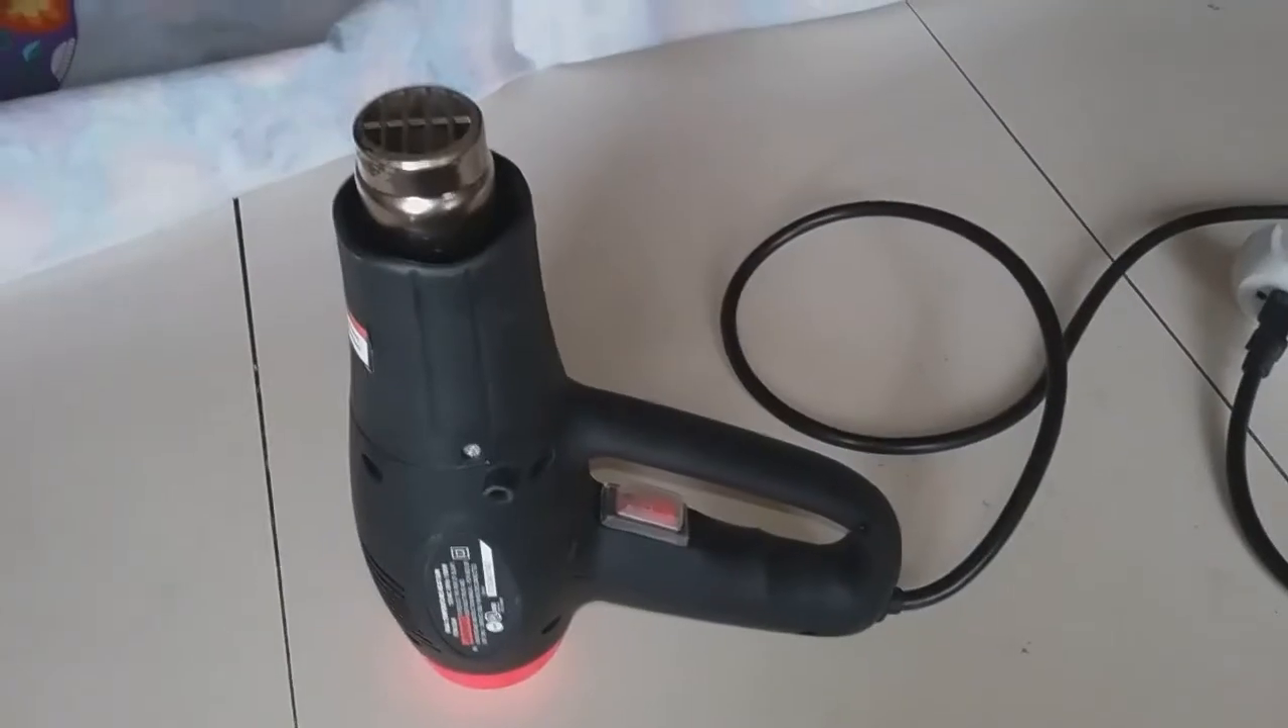So I finally have this heat gun completely back together.